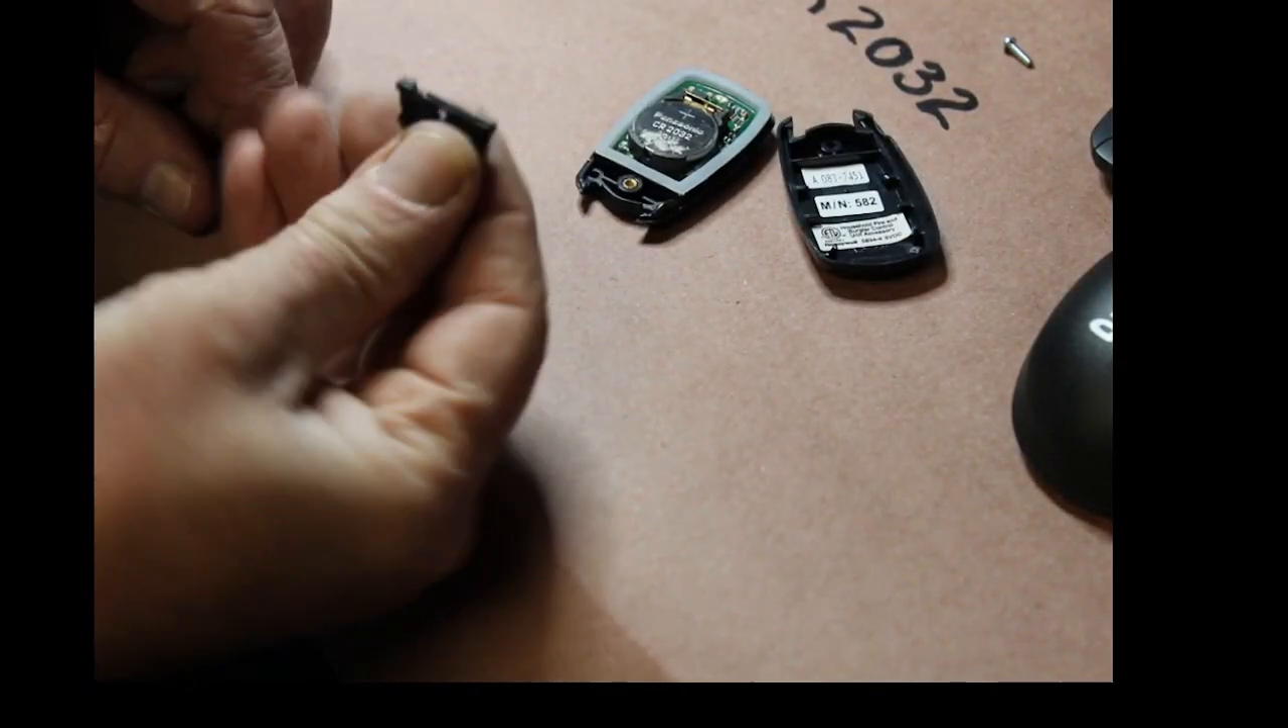Now, your new battery is in.